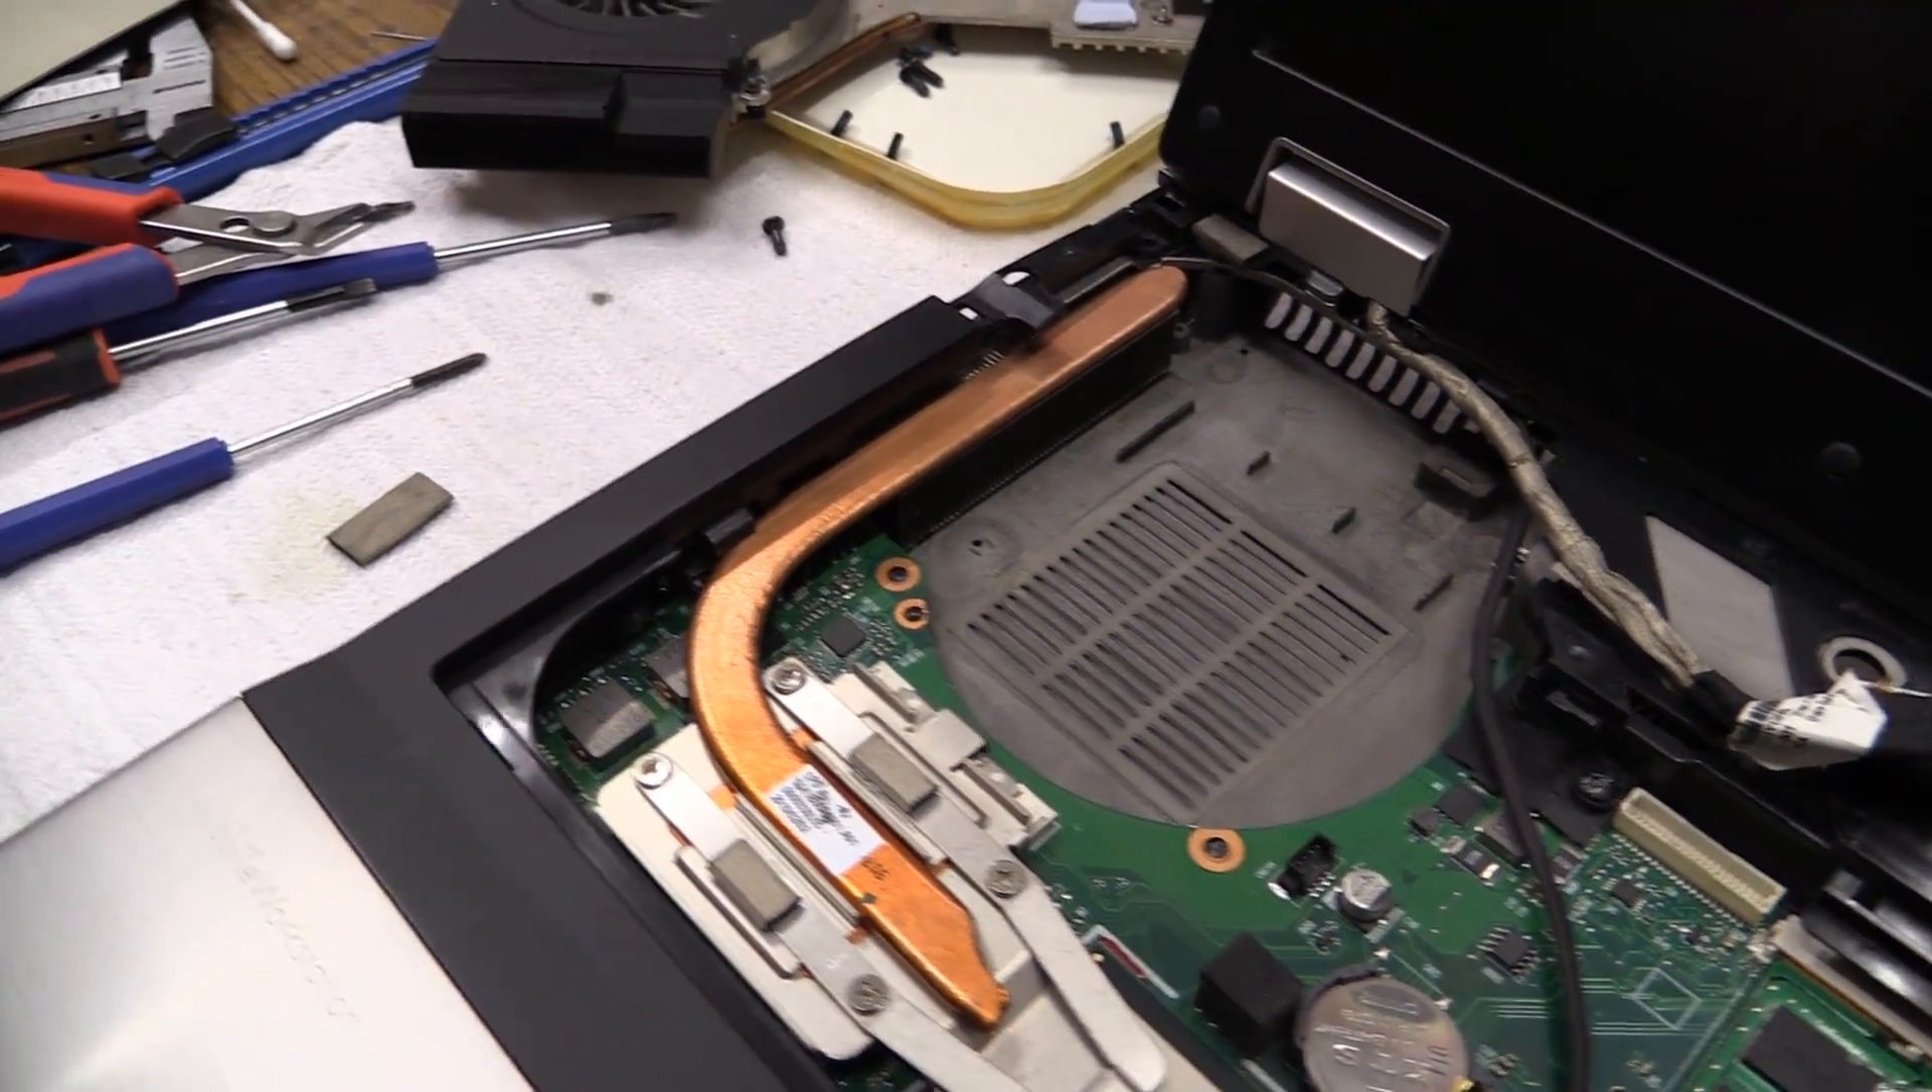And there we have the processor heat sink back in its place and well you can see that really isn't much.